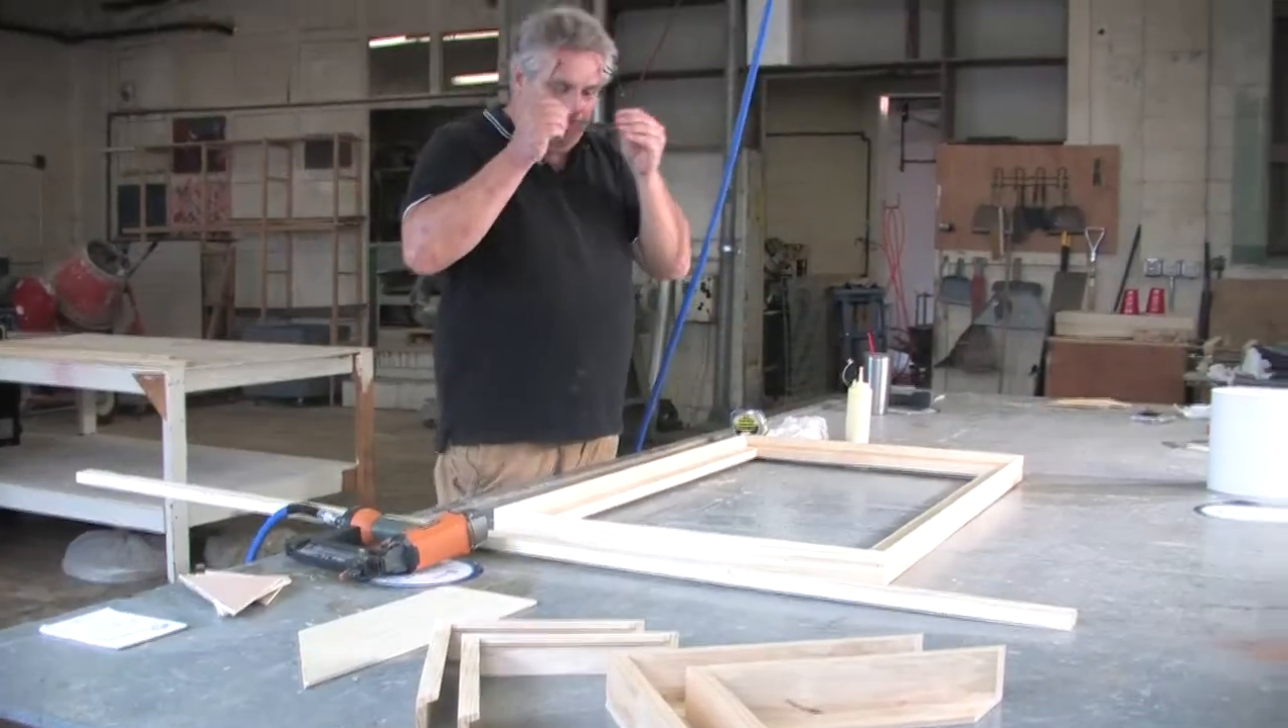And so now we have the frame almost completed. The only thing we have left to do are to put our corner blocks in and a center crossbar.